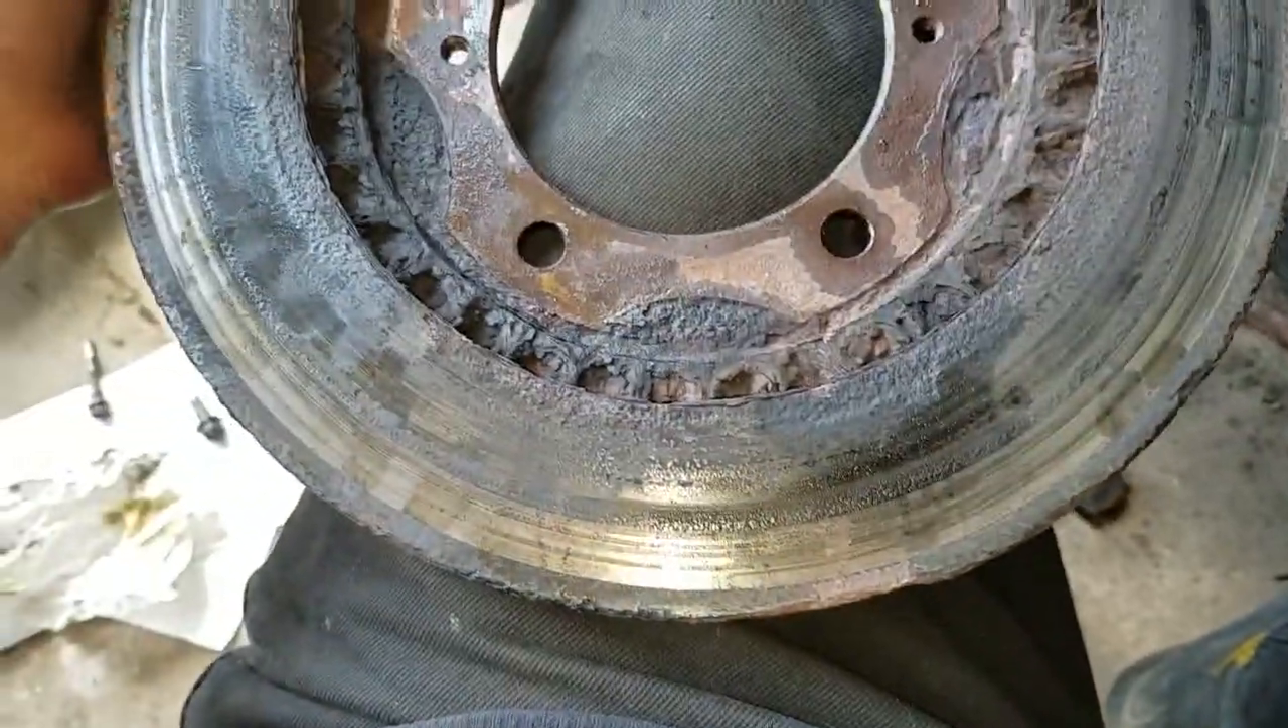So, we got off the old rotor.